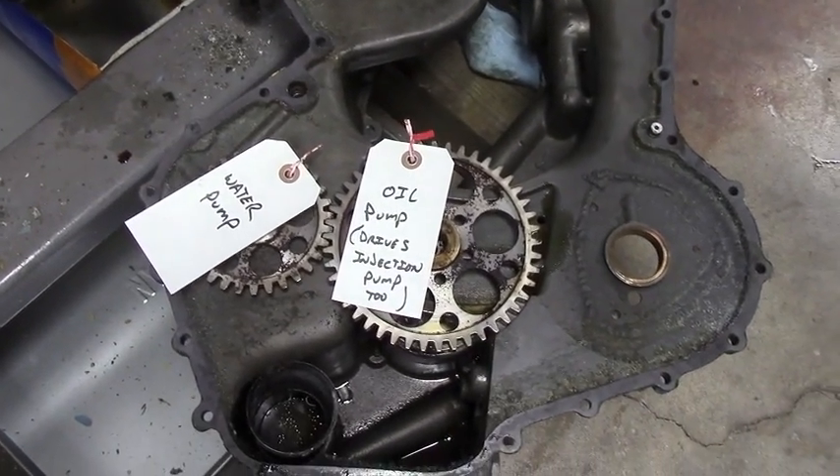Okay, I got the front cover off, and then I marked all the gears with little tags on what each one is.